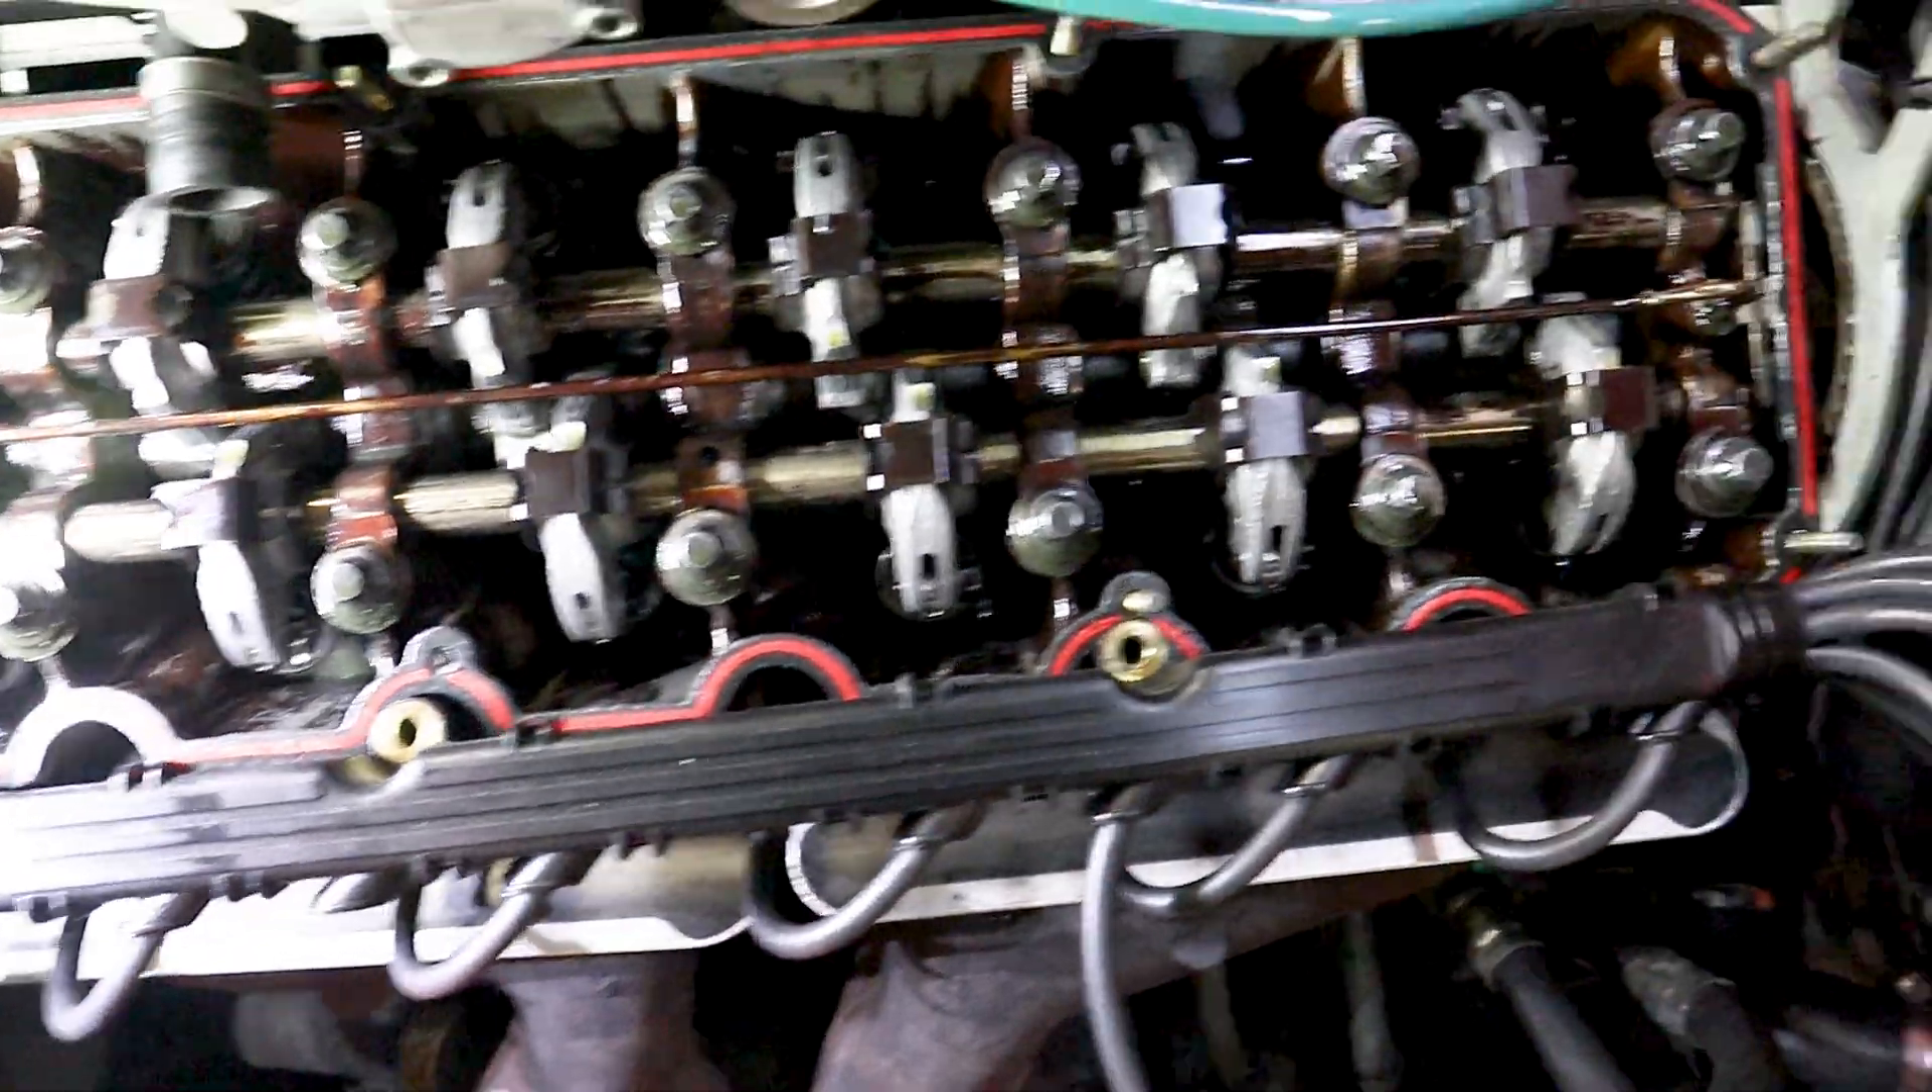Okay so went ahead and got the valve cover off now I can show you guys exactly what is going on underneath here.